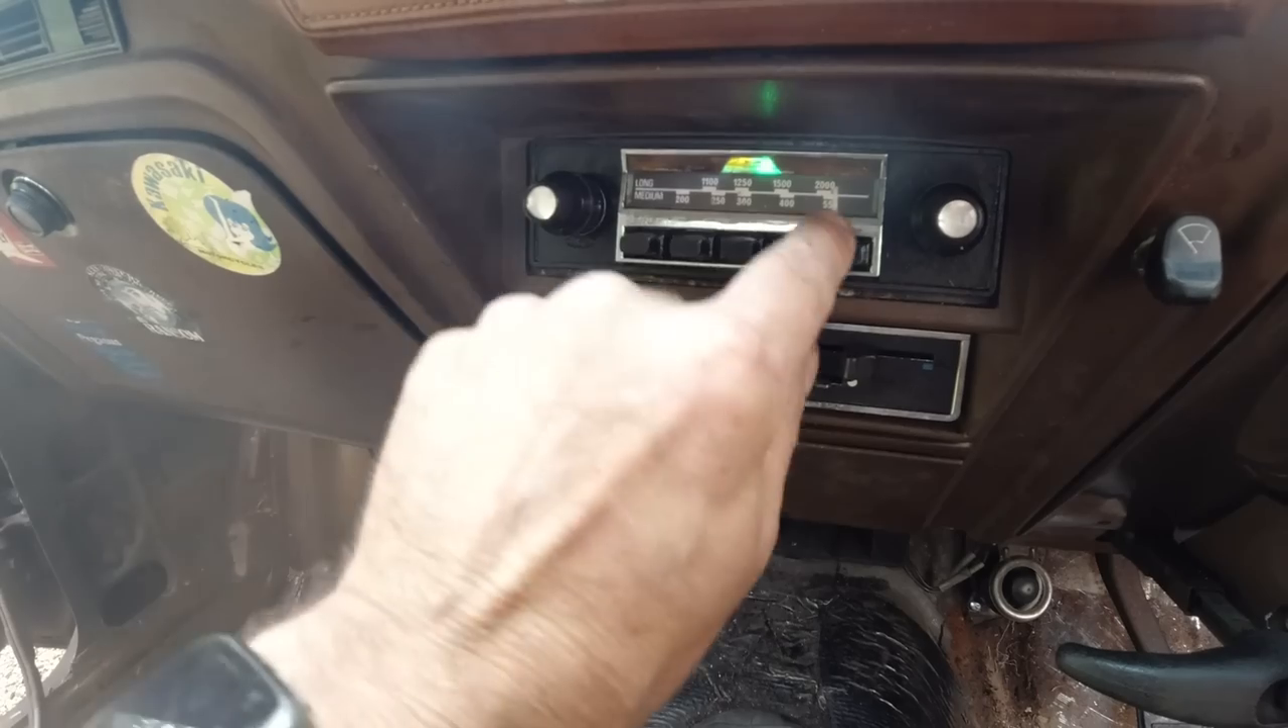Radio's in and running all good enough.